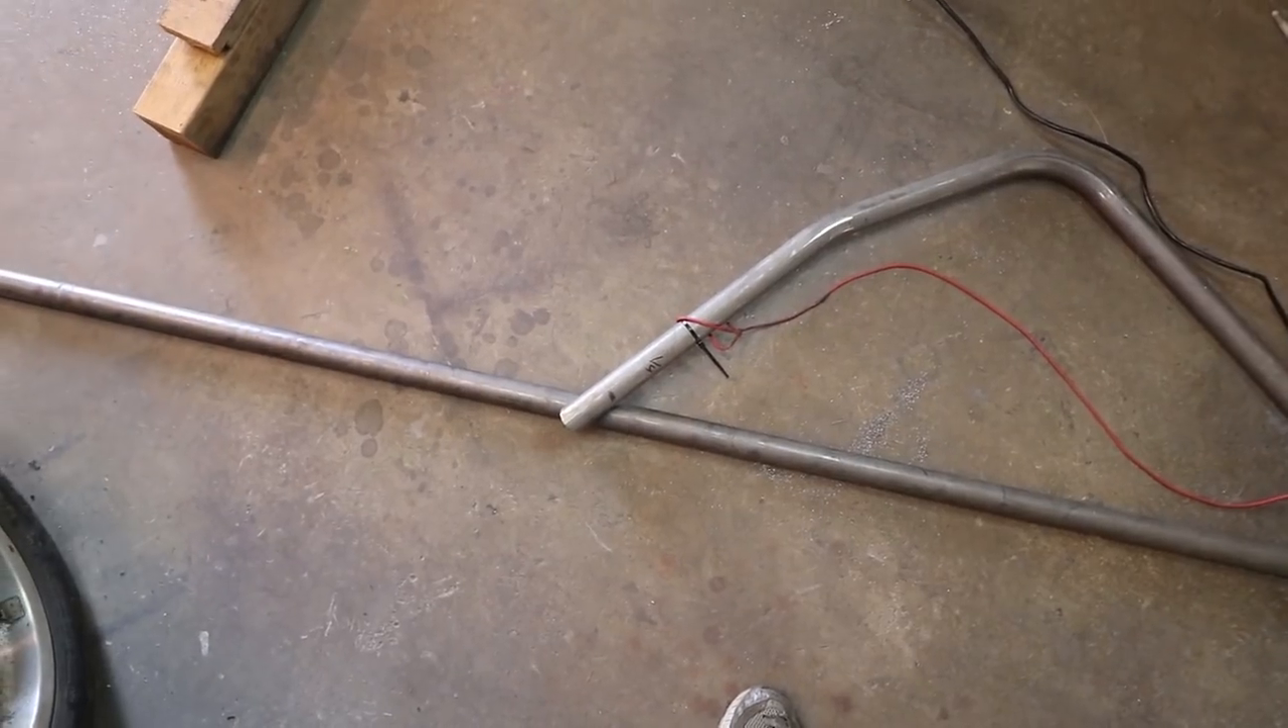But before I do, you know, these tubes are overlapping here. So I'm going to trim this side and doctor up this joint so that it's all ready to weld.